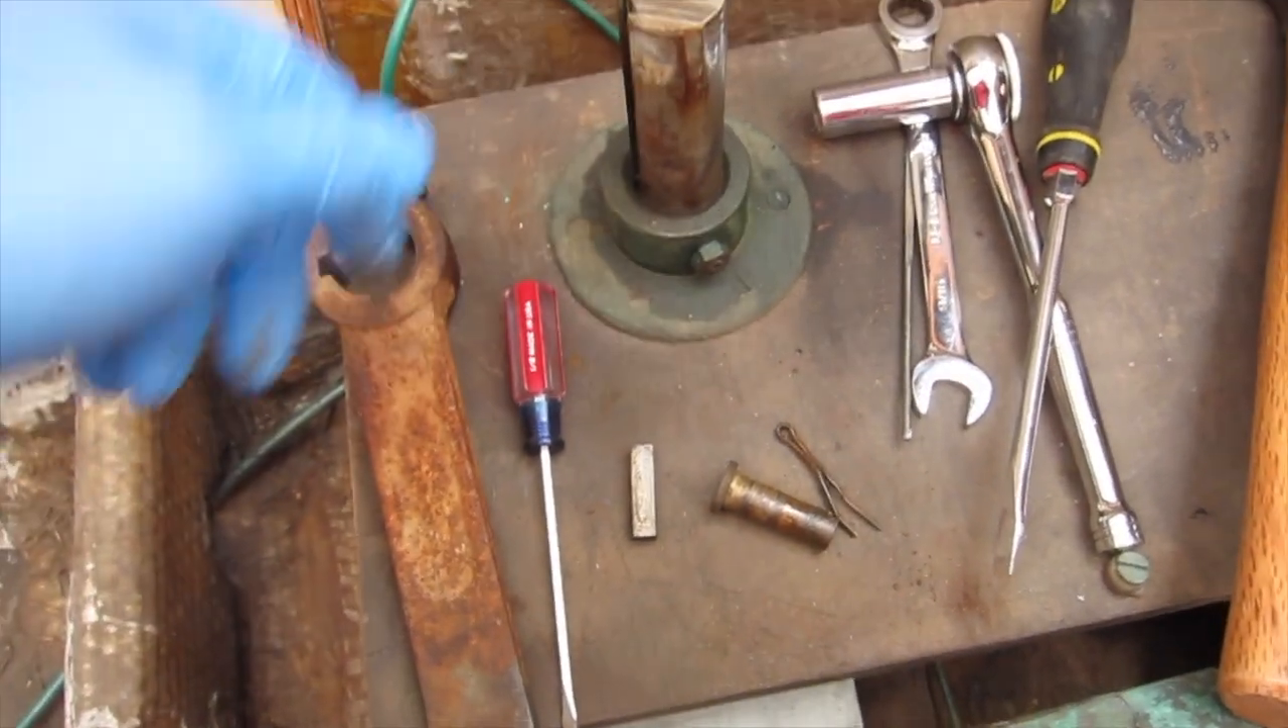I still have to take this collar off.